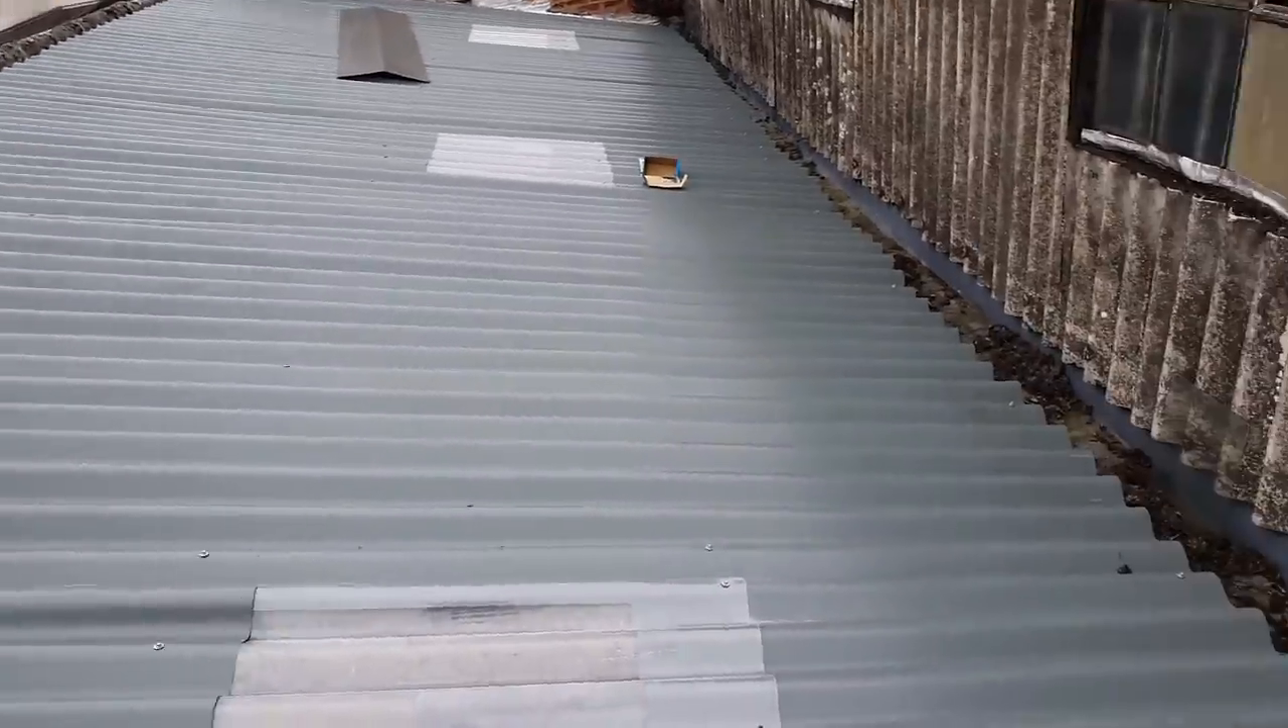Following day 2 45 in the afternoon and we've got the majority of the roof on.